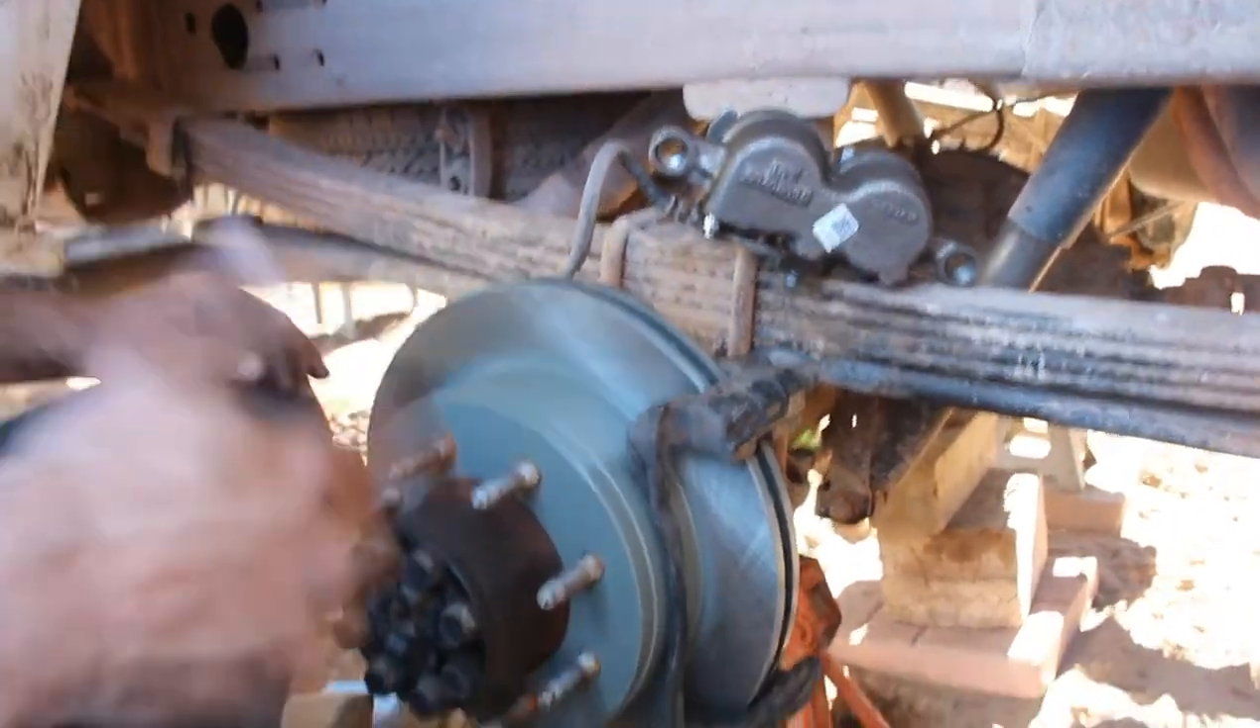Our new caliper is about ready to go on there with our new rotor we got new pads coming too.